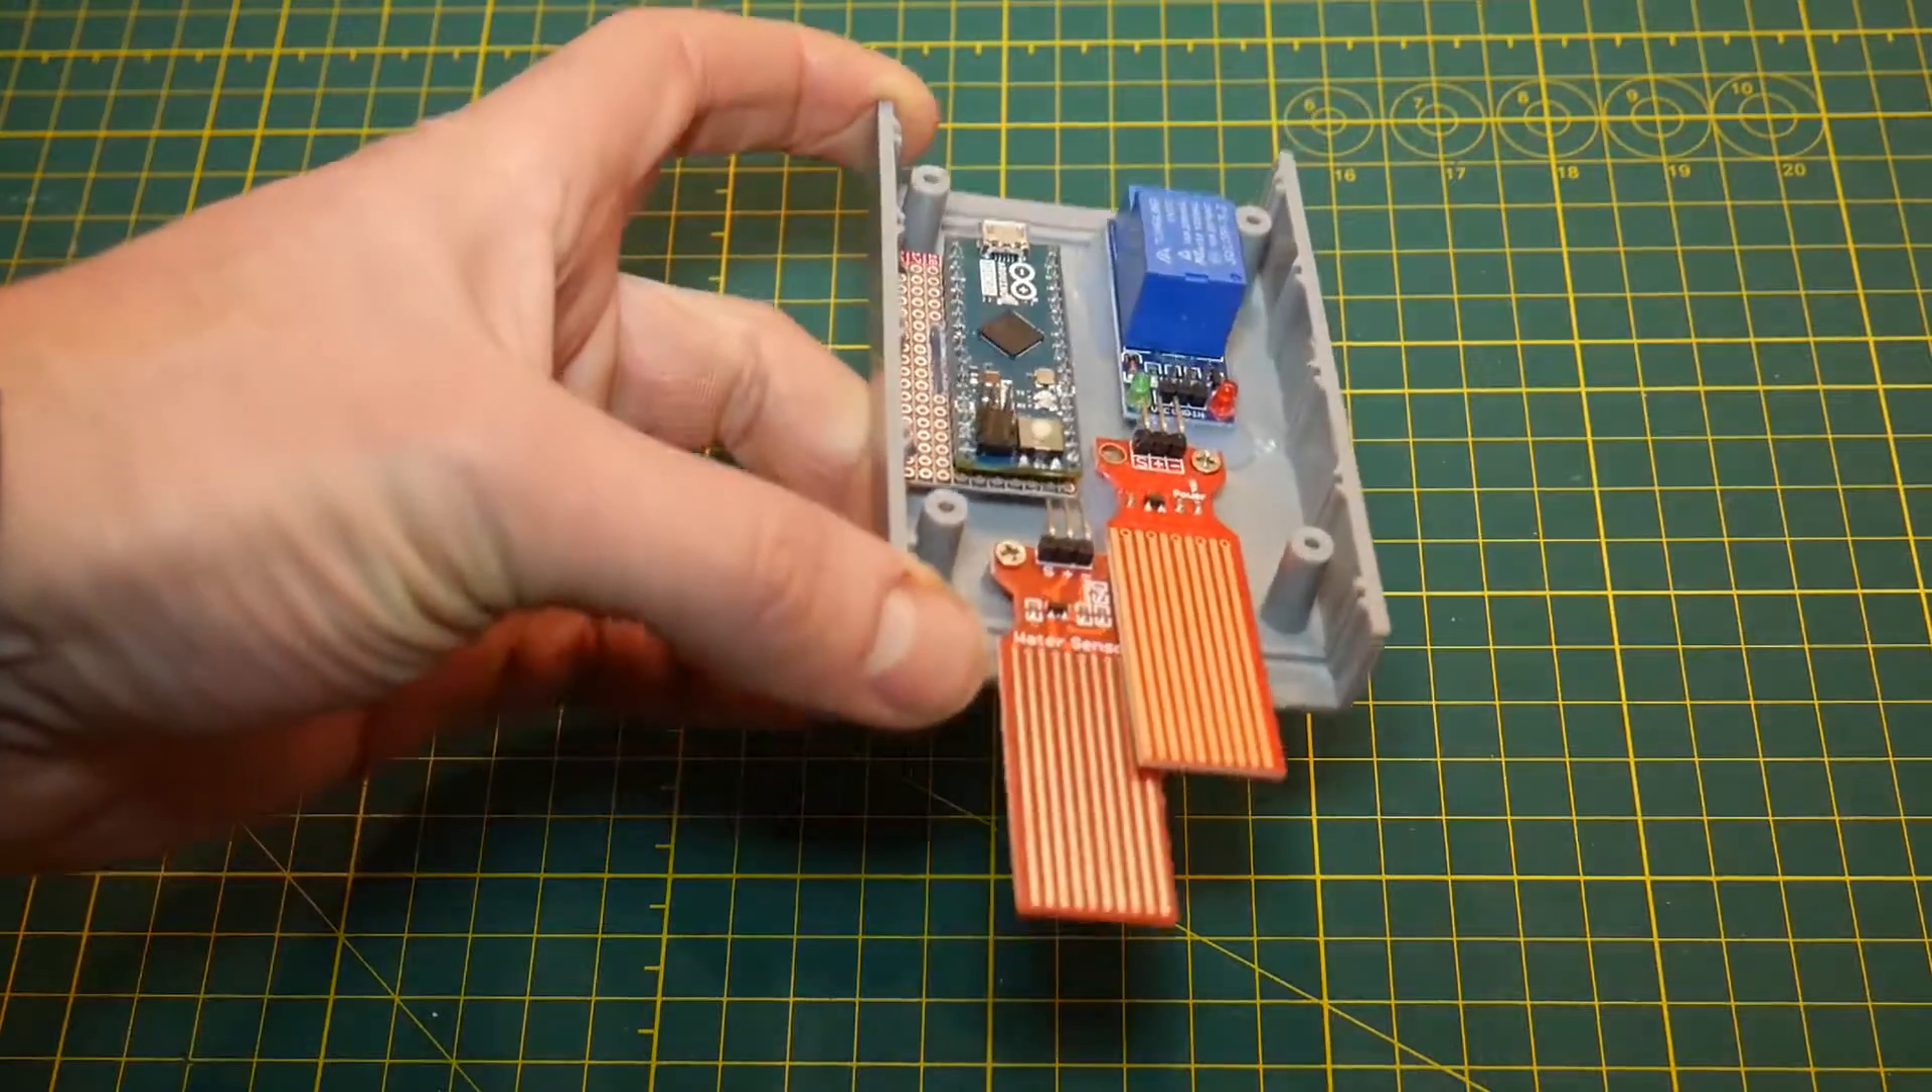You can see here that I've mounted my Arduino and I've mounted the relay inside the enclosure and I've kept enough room to work around with my soldering iron.